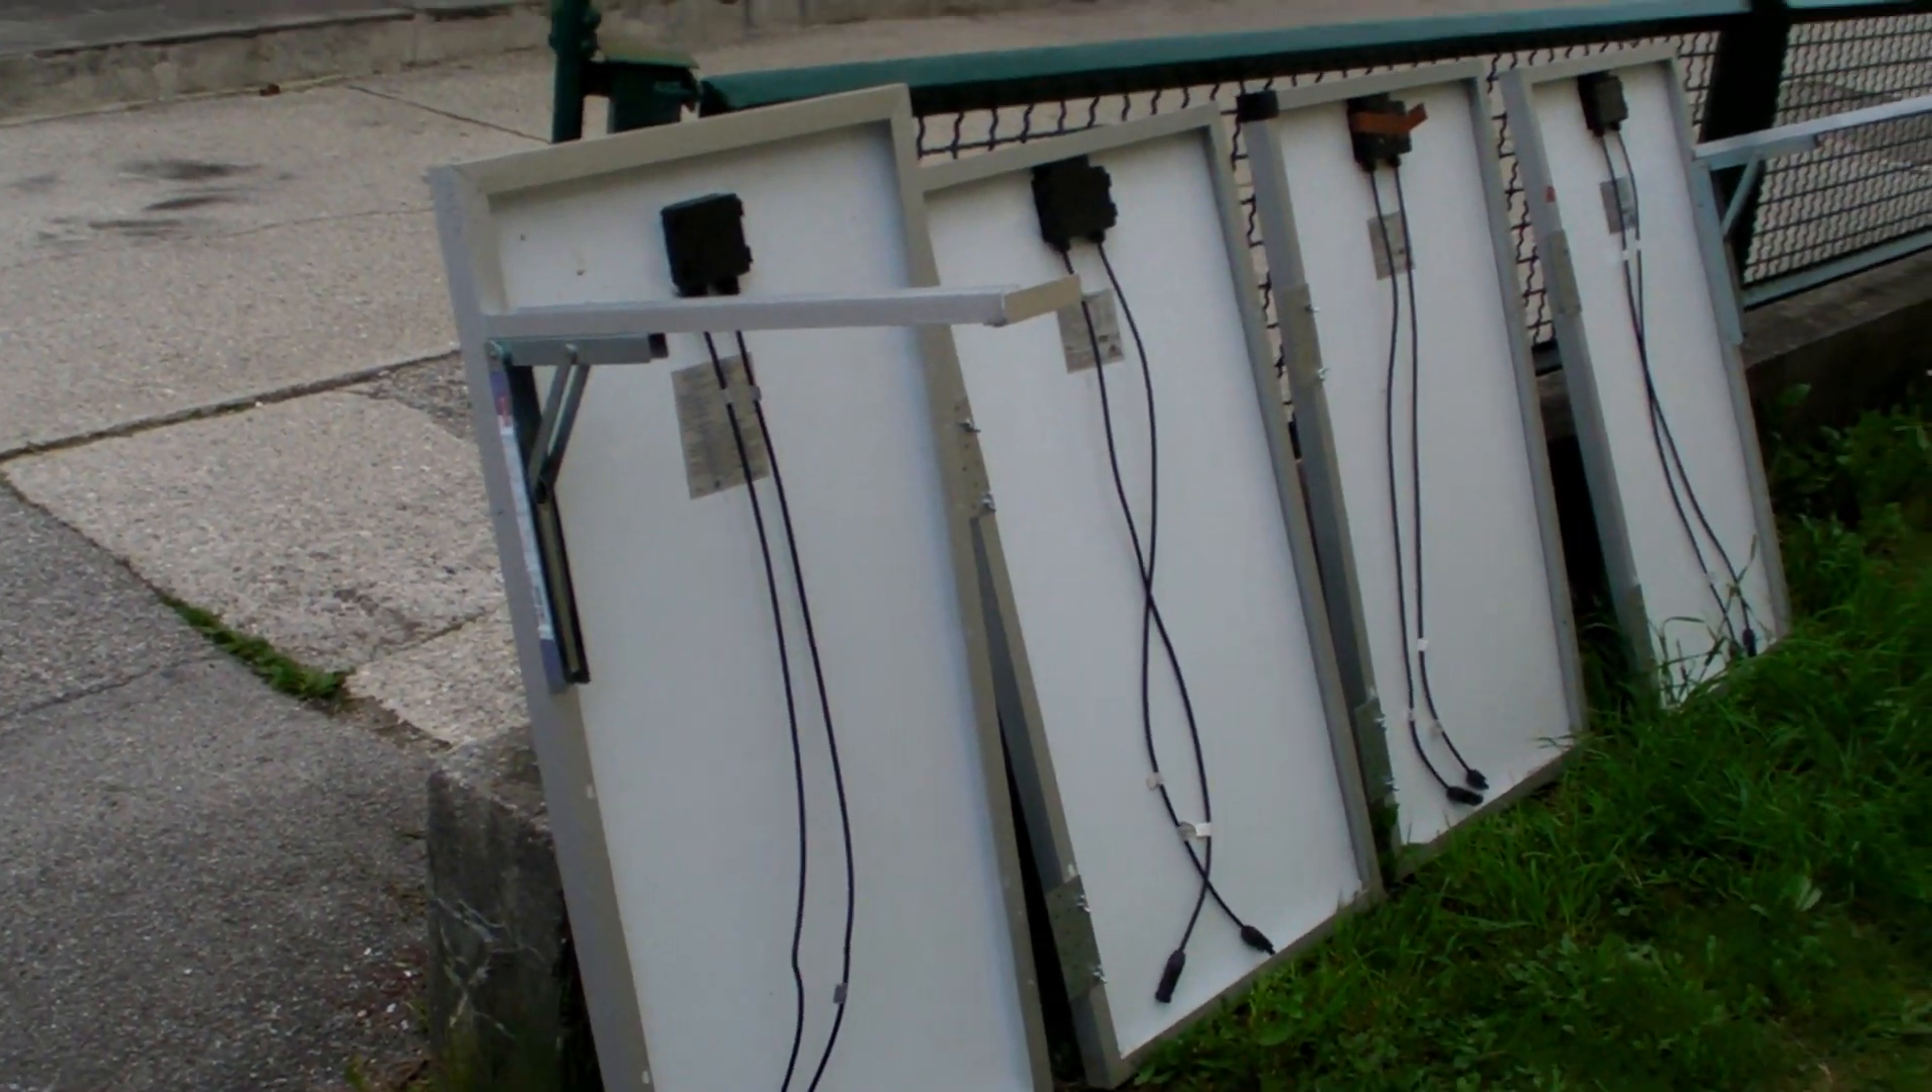Und hier seht ihr das fertige Produkt aber noch nicht montiert.